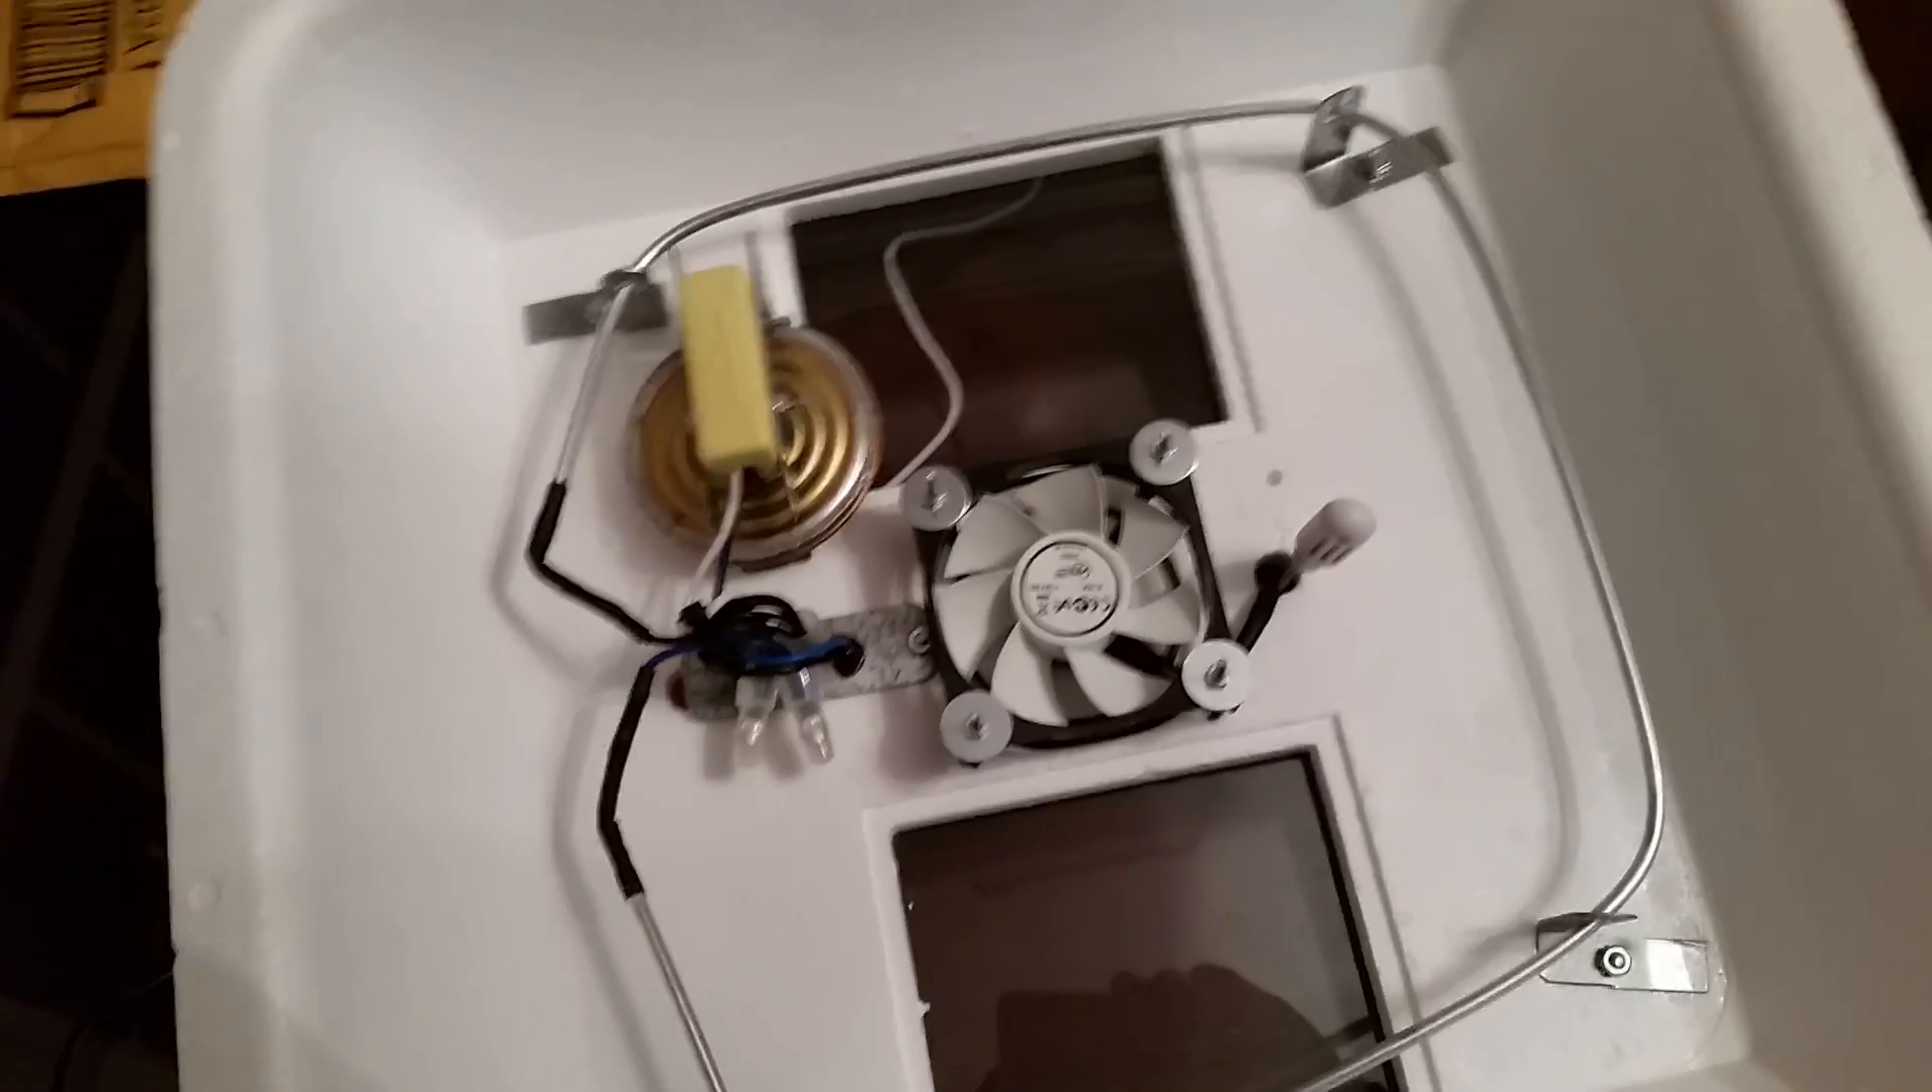I went ahead and mounted the fan inside the incubator there.